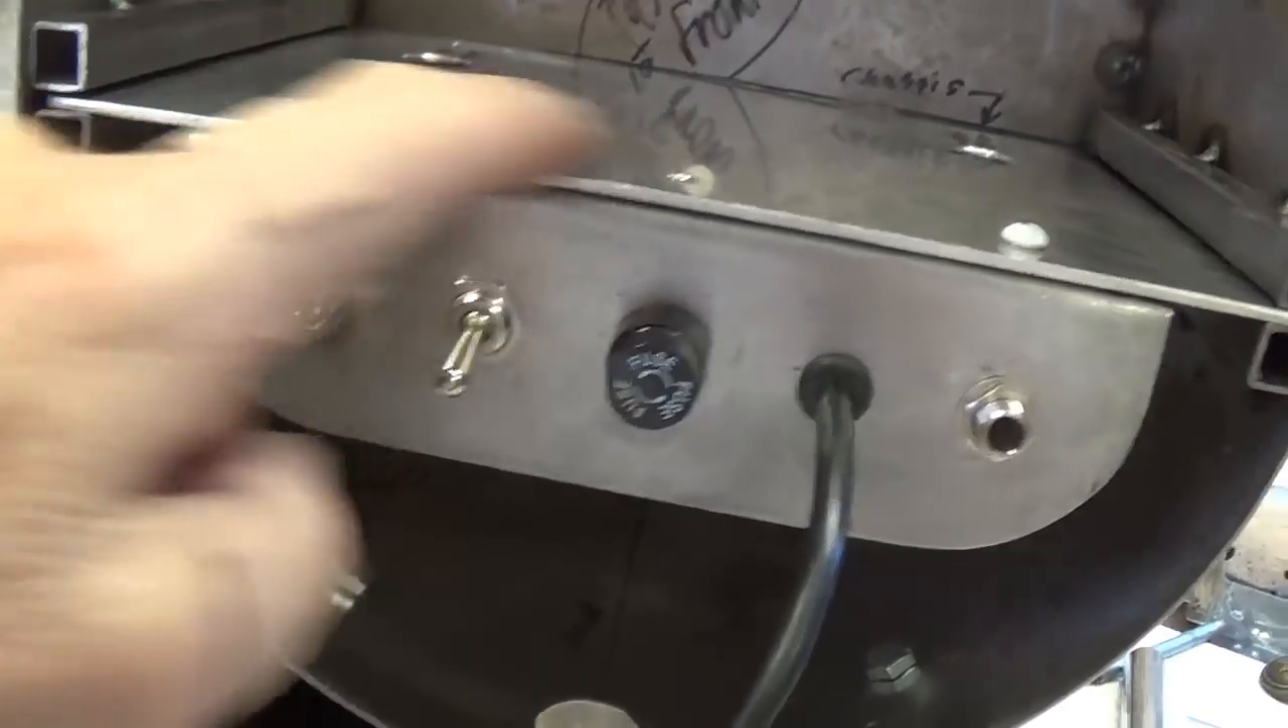Here's the rear control panel in place.